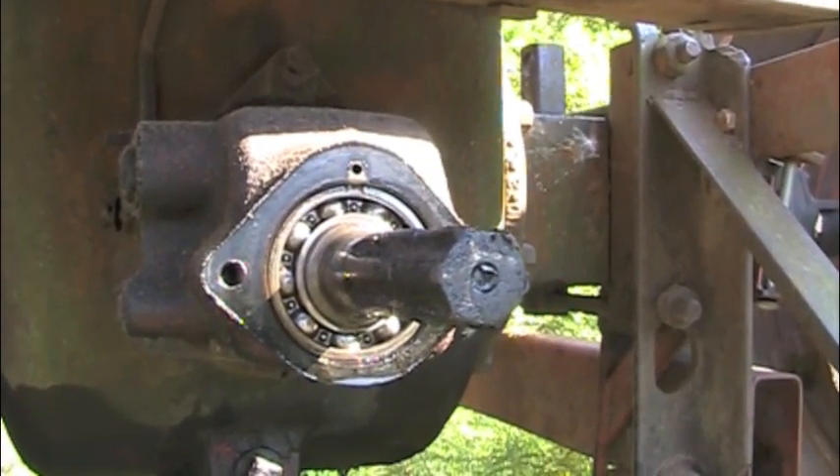Here's the PTO on the tractor with the cover off of it.